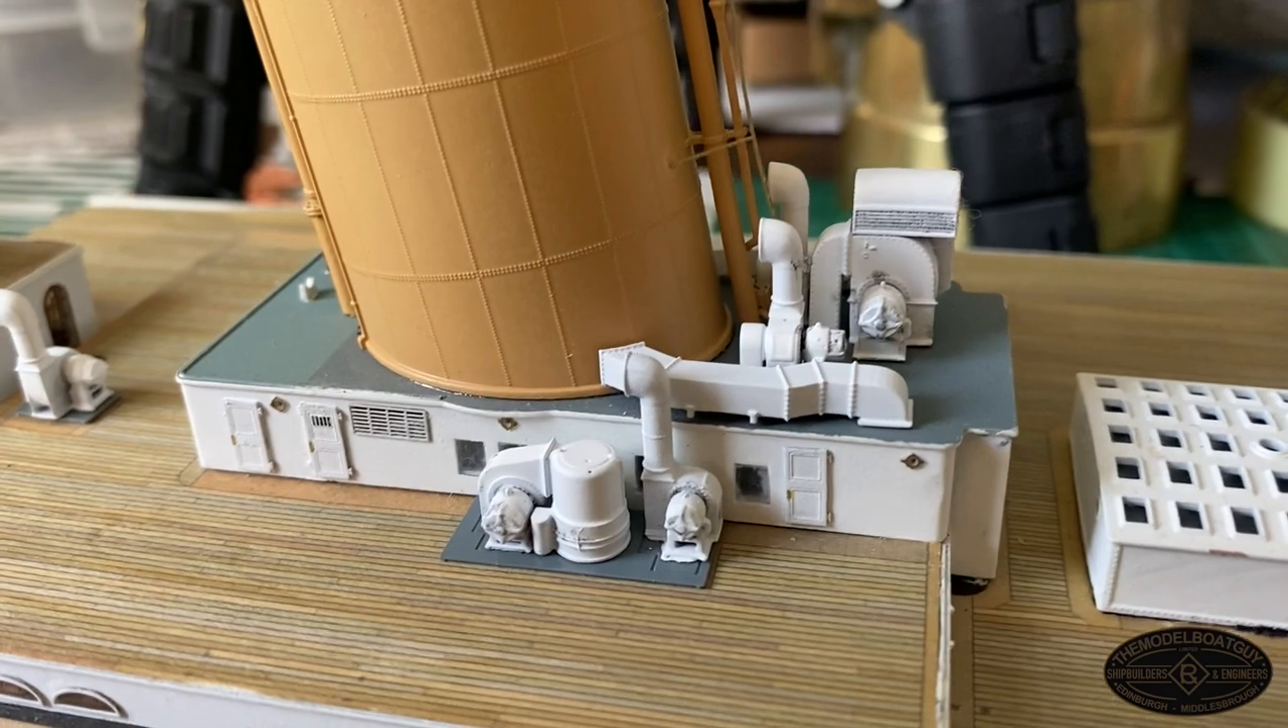So, that's all the ventilators in.